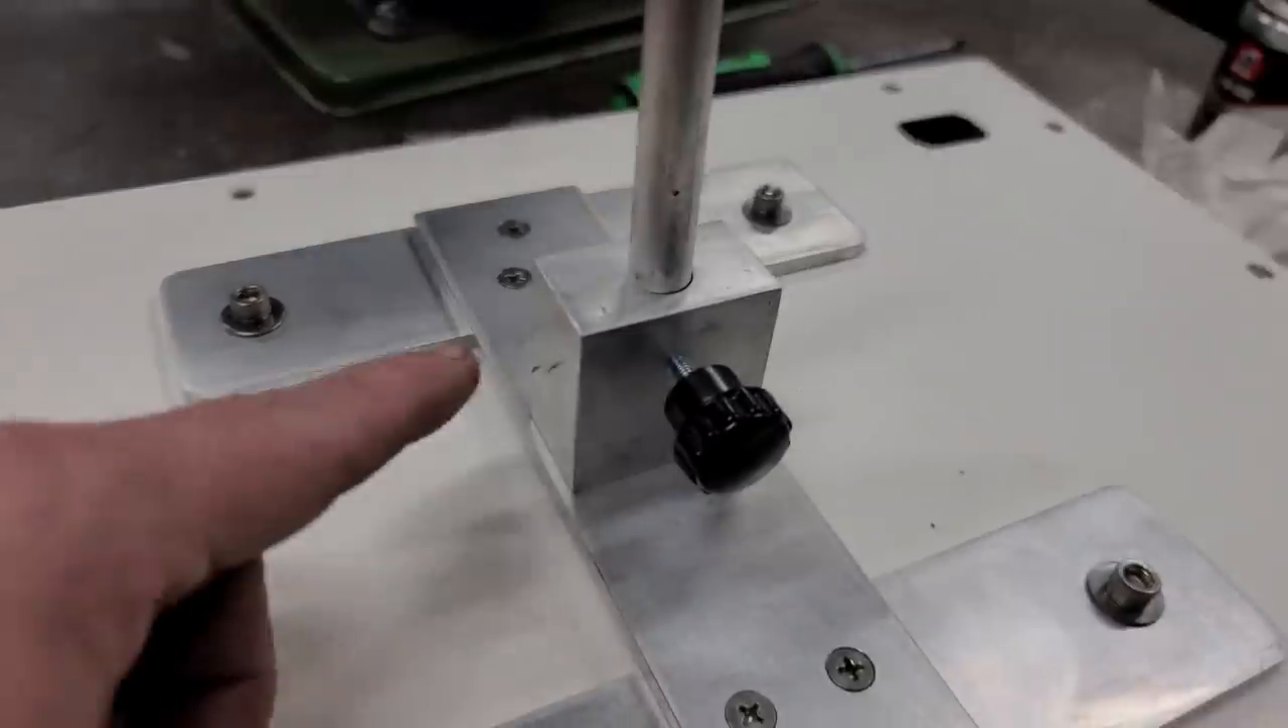Okay, now we're finished with our block I put this handle in it.